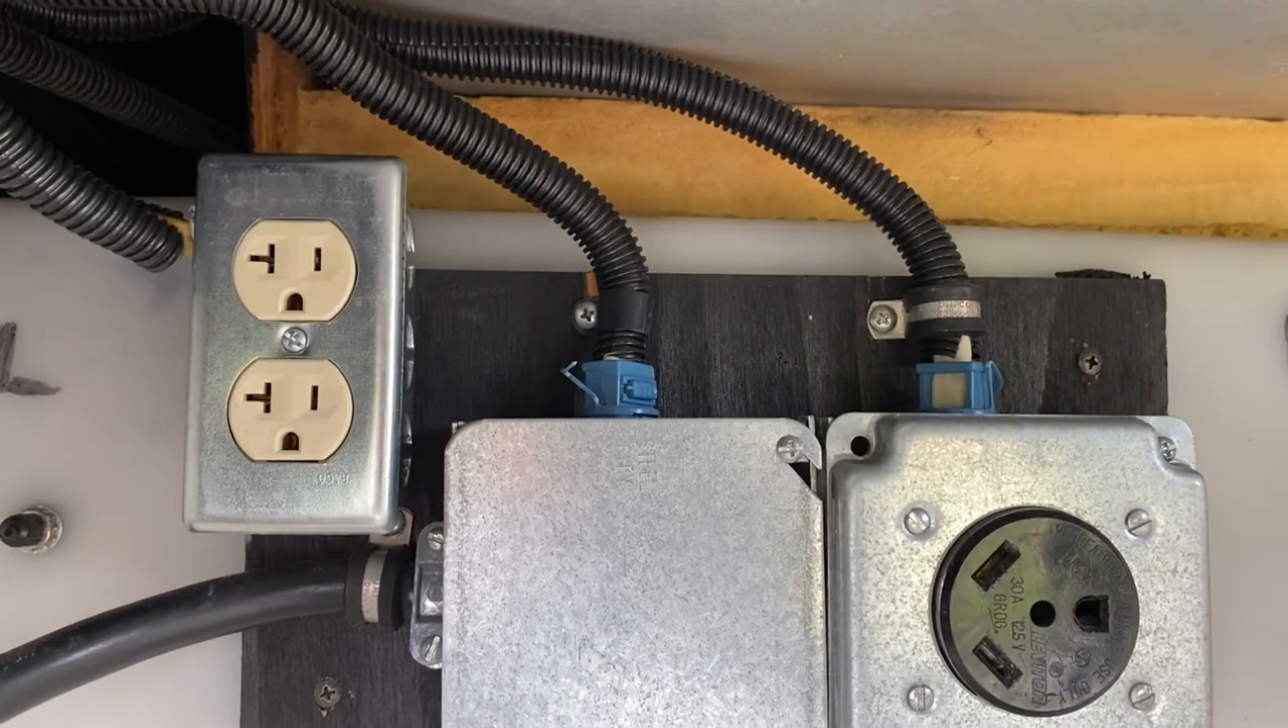There's the final product I've added this box right here with a 20 amp outlet on it.